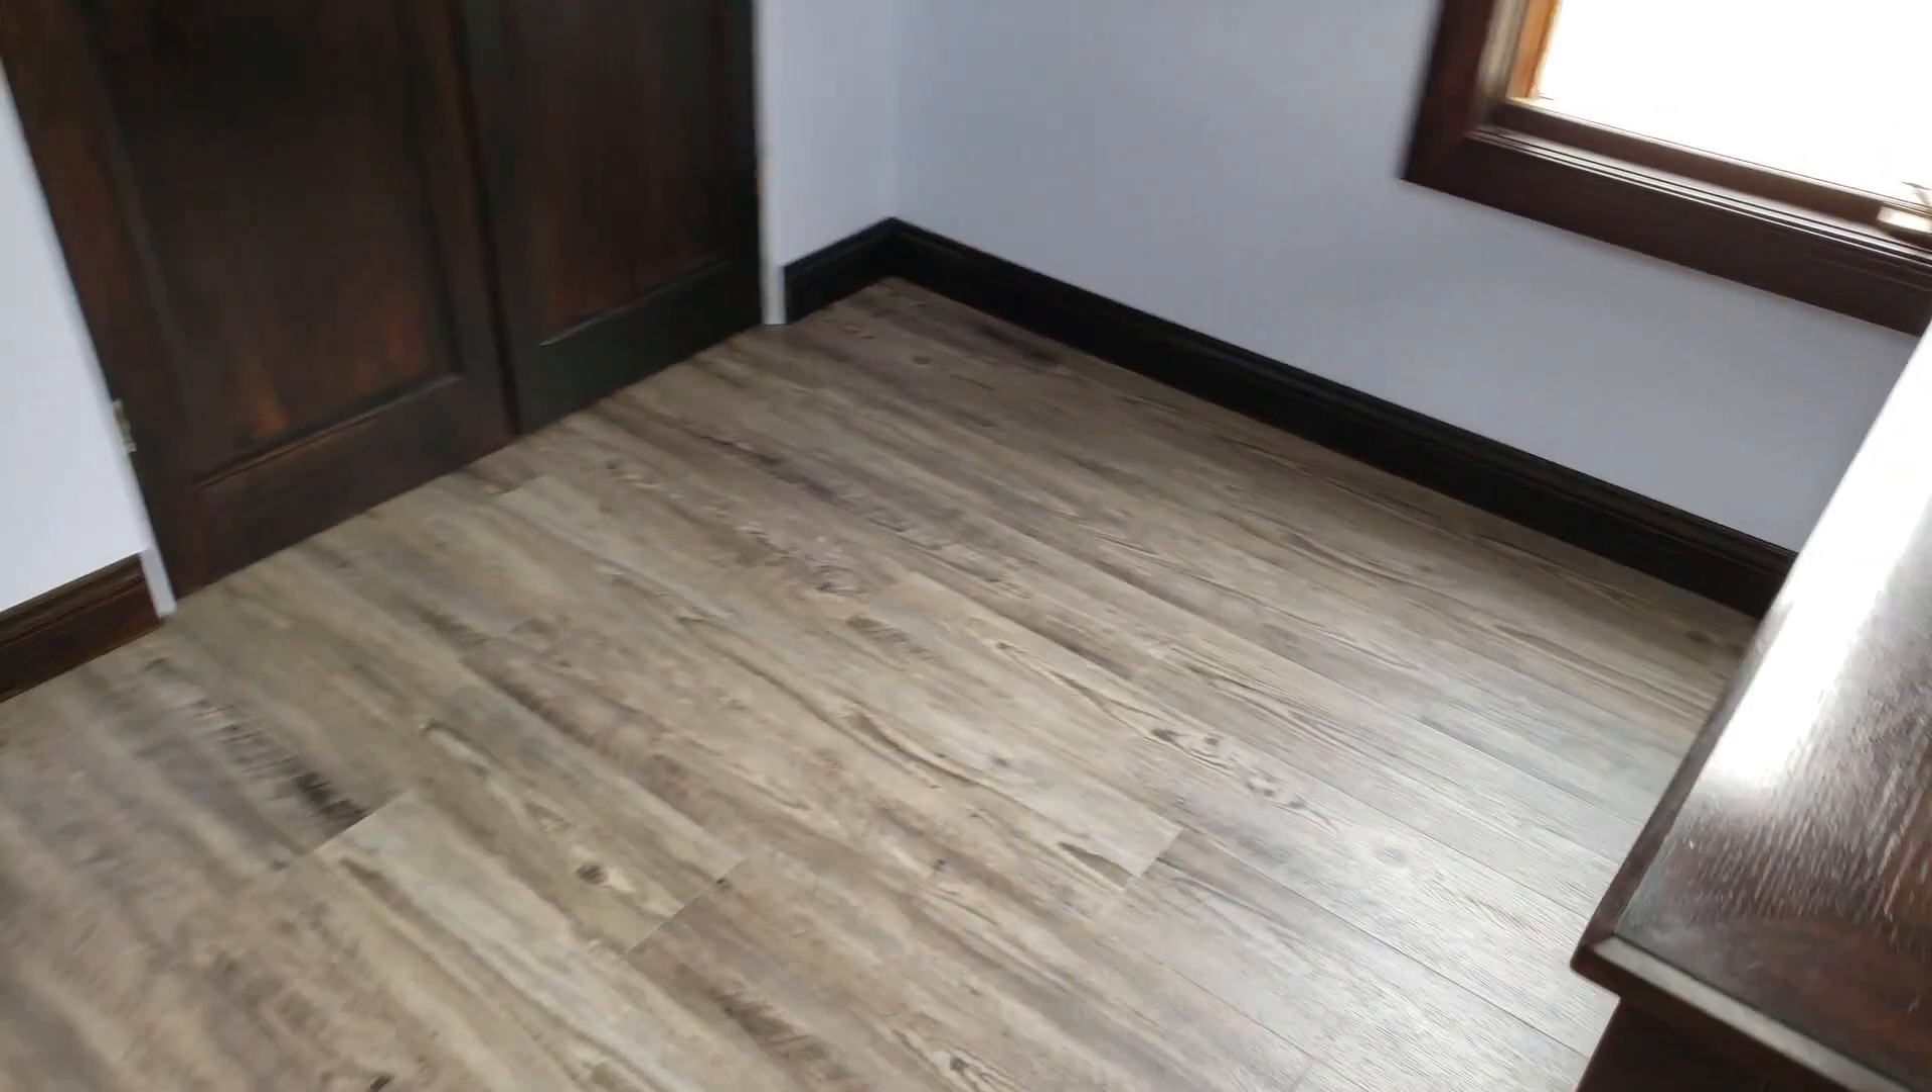There you go floor installed this office is done.